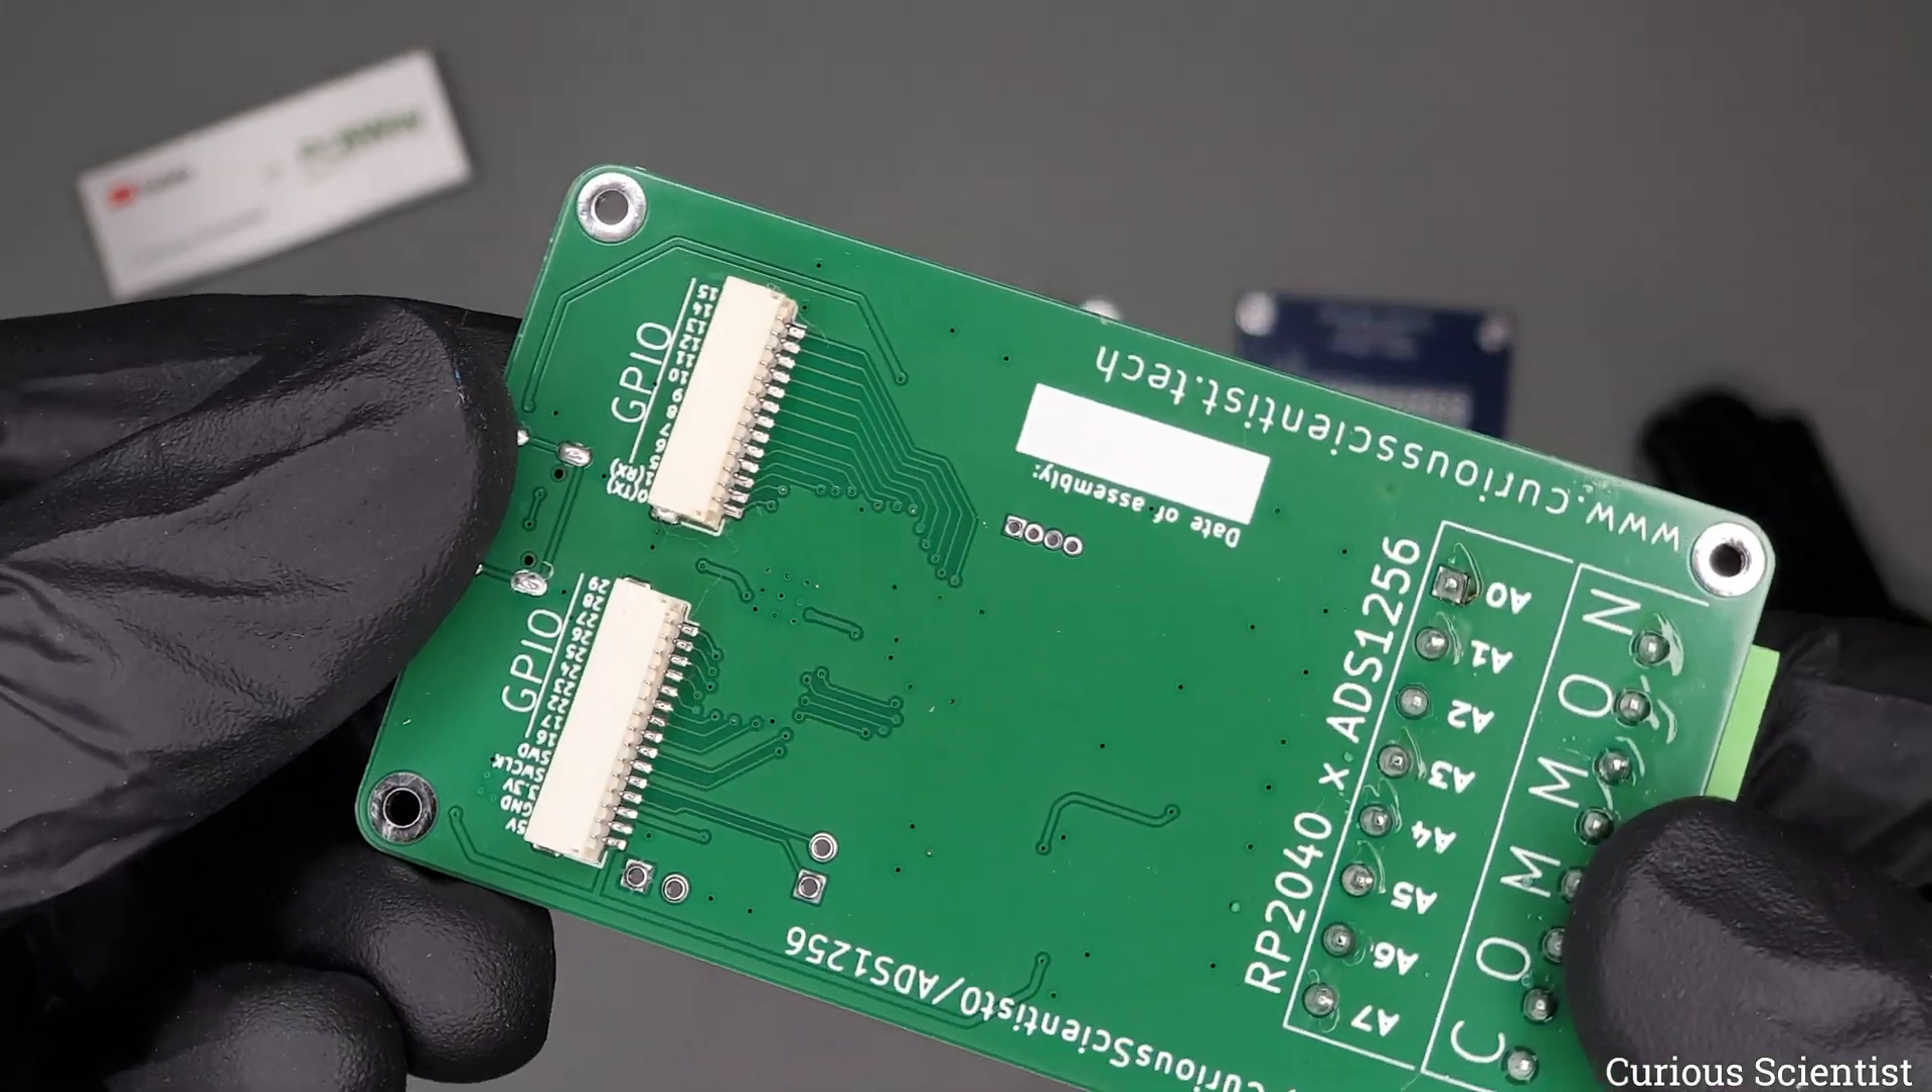So now most of the parts are assembled. You can see that I also have these JST connectors.